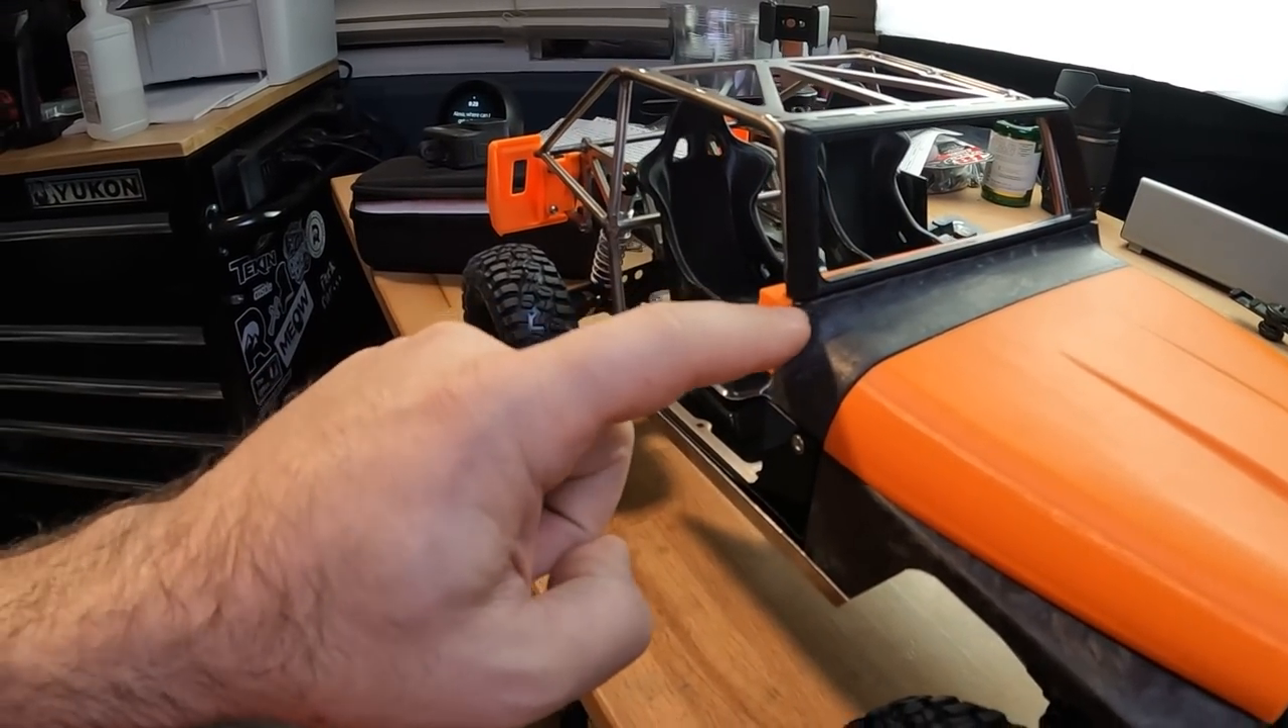We do have the cowl in place in the forged carbon.